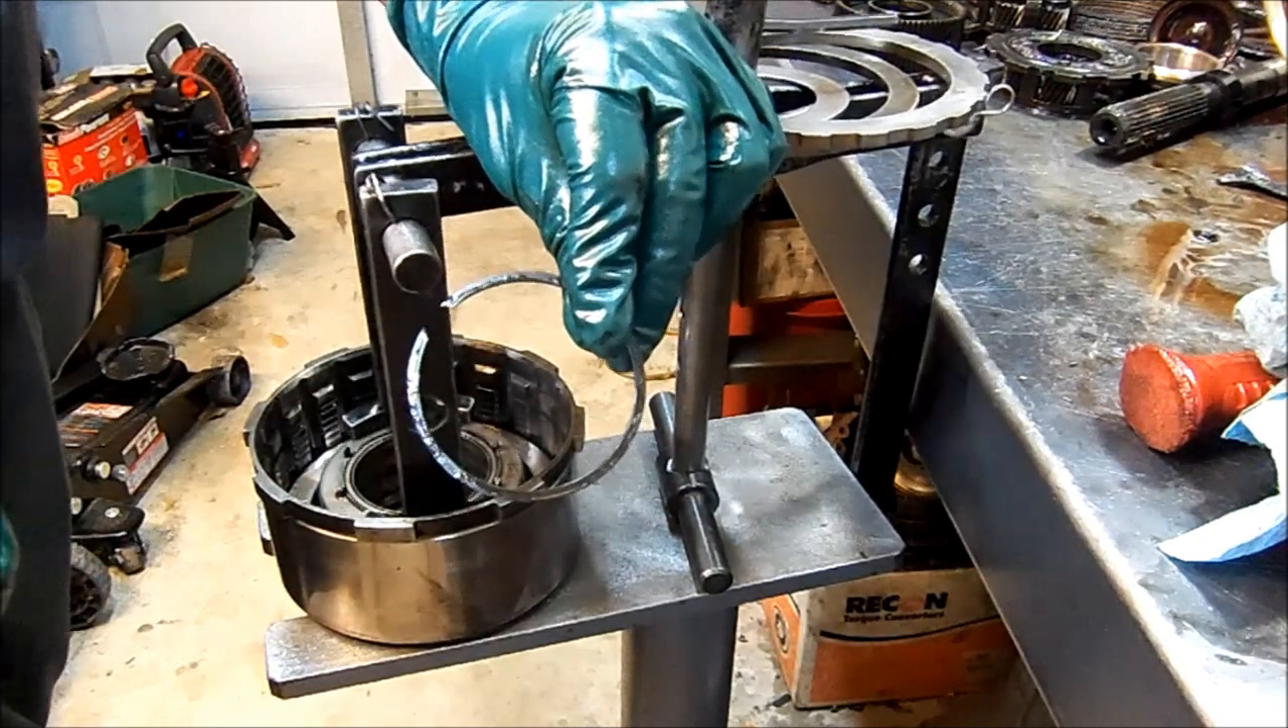Here's our snap ring. We have remove our snap ring.